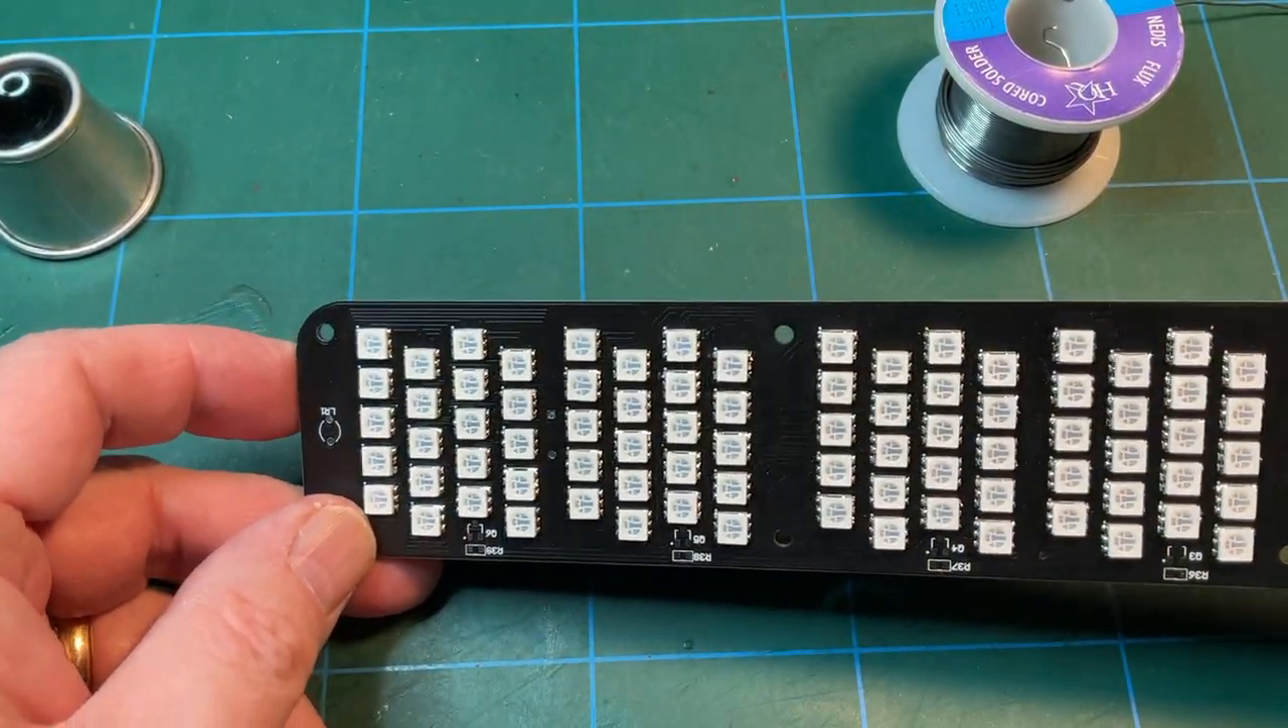So we have all of the leds are now populated.